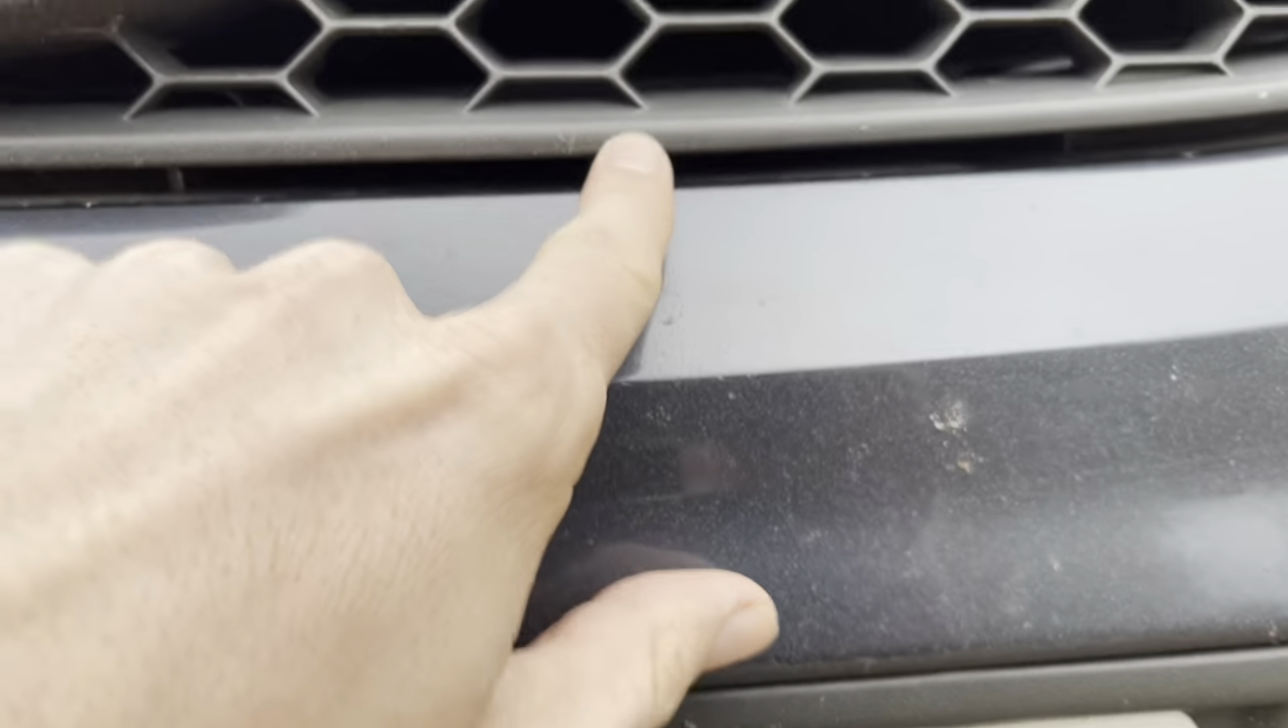Another little issue with the front is the grille it's not sitting quite flush it's not in quite properly i think it's probably where that failed matey boy had to pull the grille out to get to the mechanism to get the bonnet up.